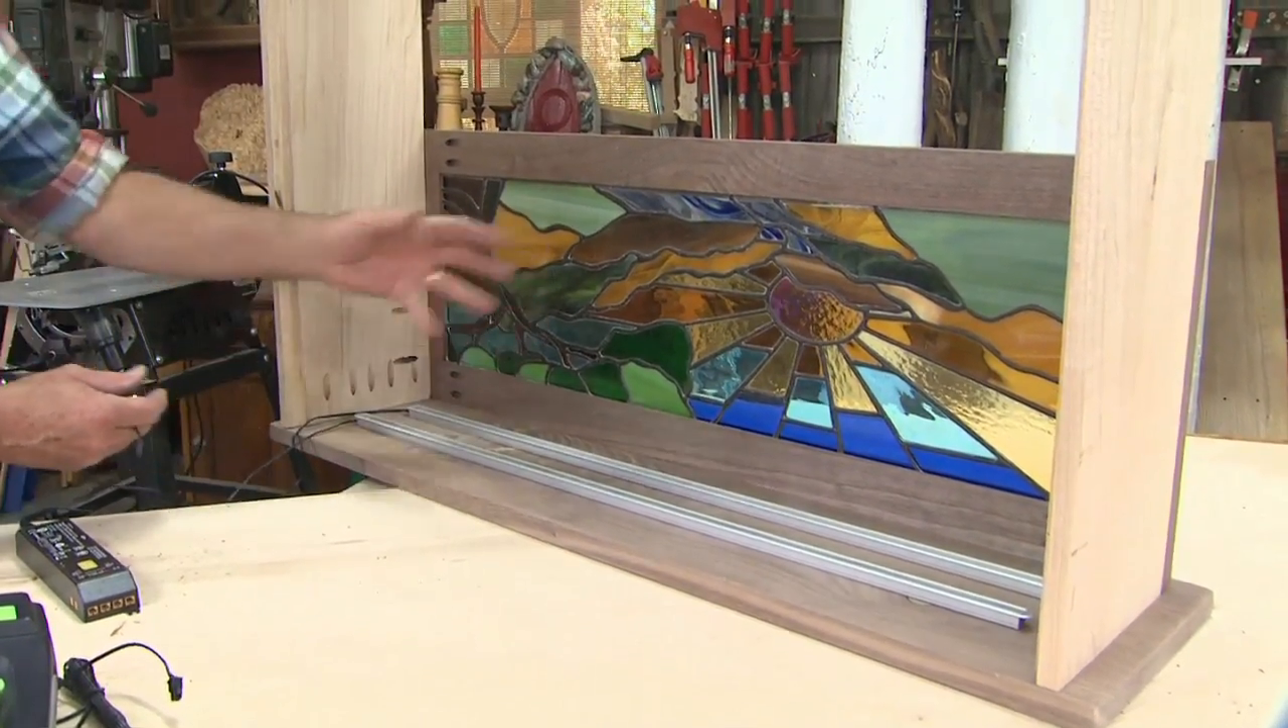The stained glass is now joined to the maple sides.